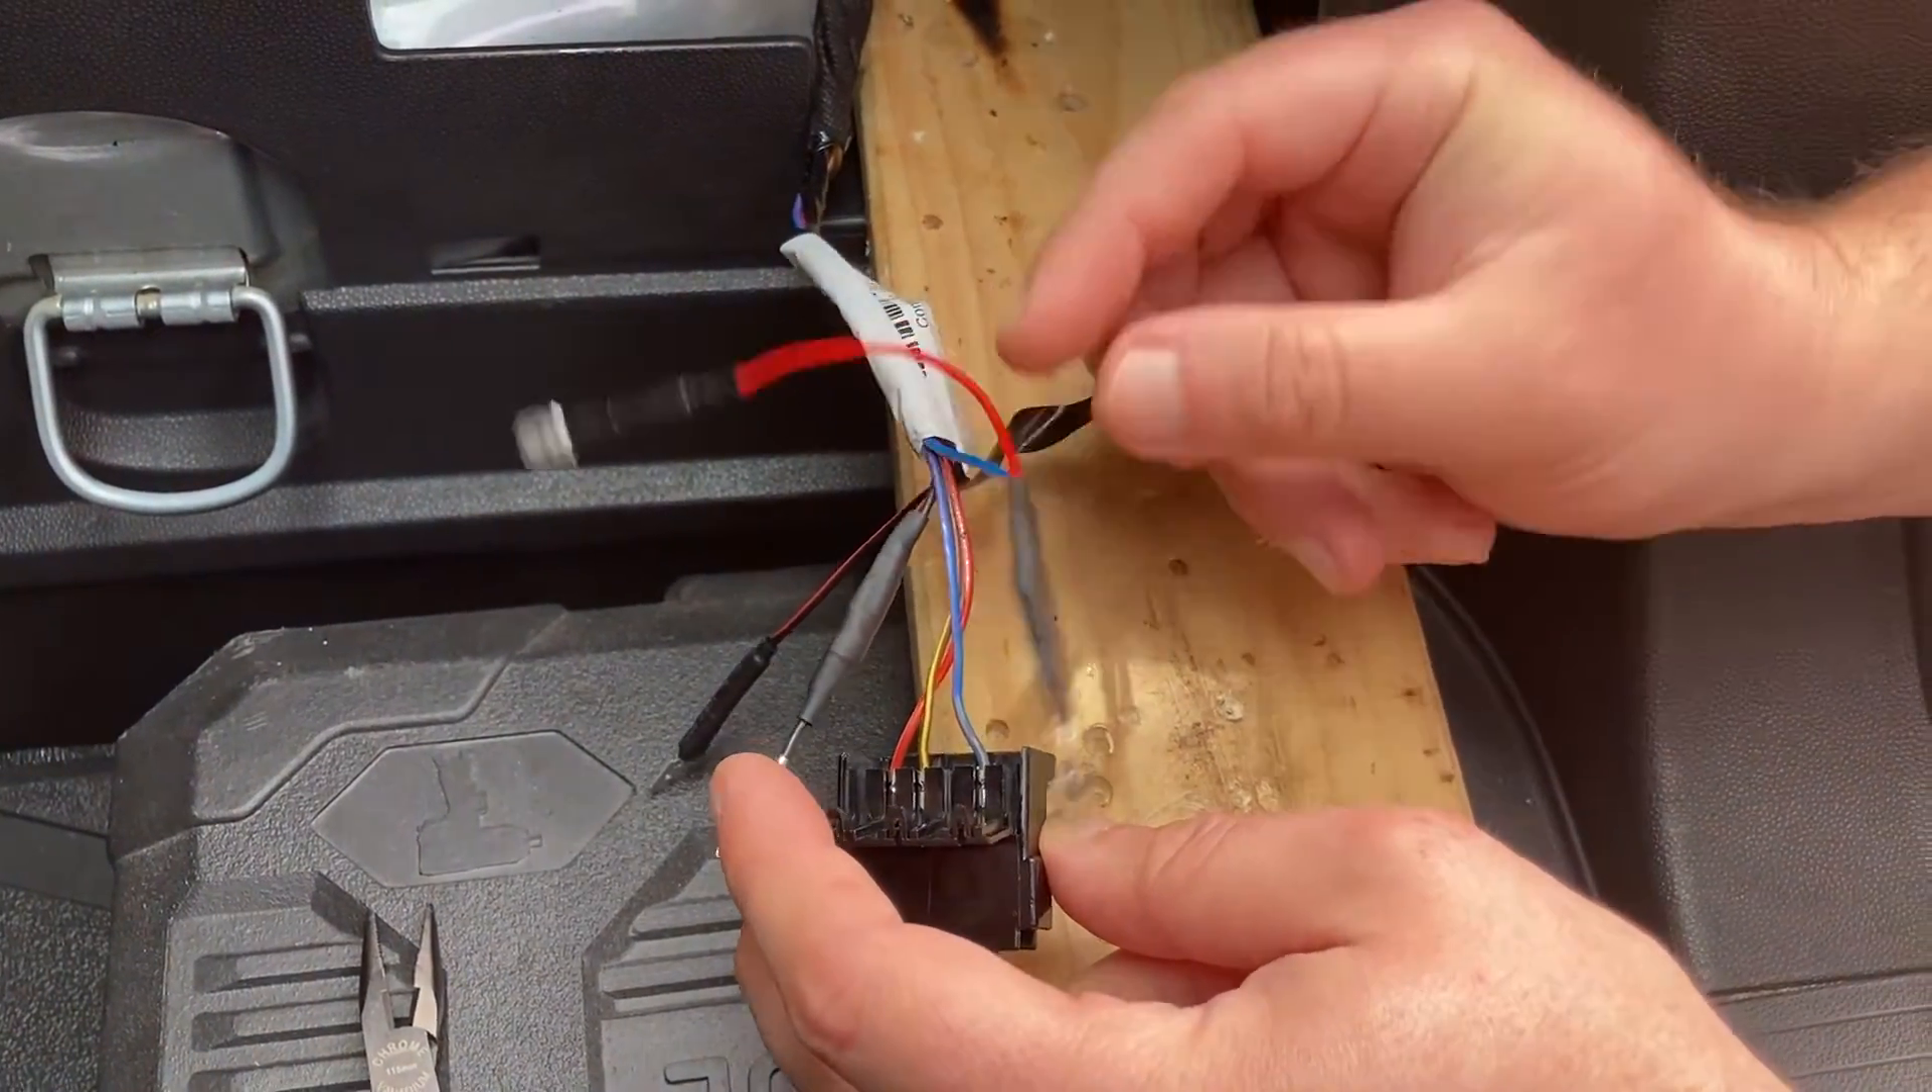All that's left to do is to put the contacts back in the plastic jack.